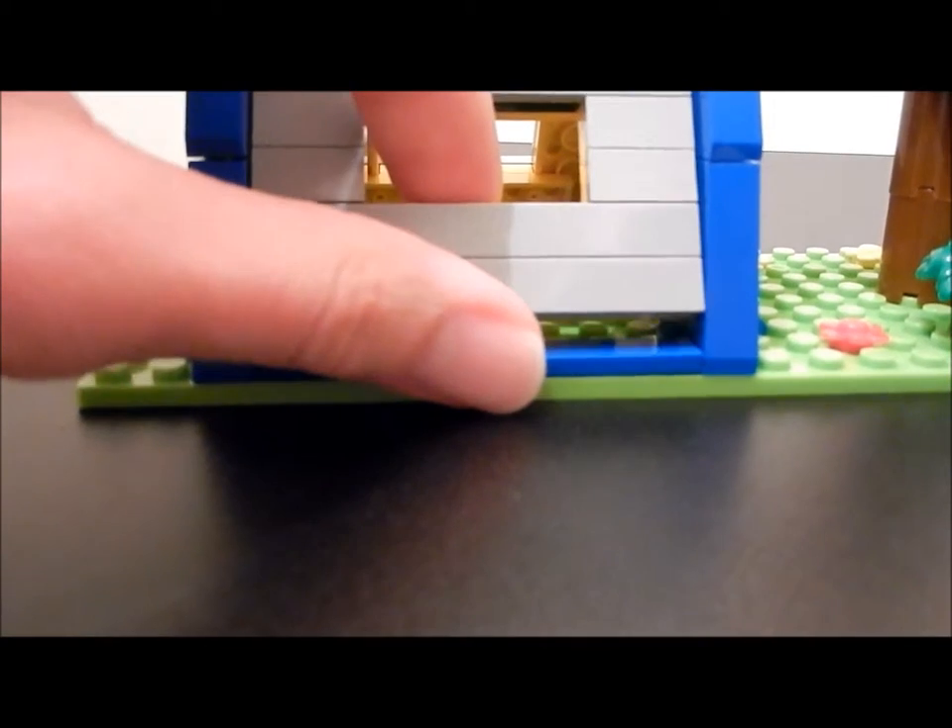The sides do not reach the floor there is a gap.